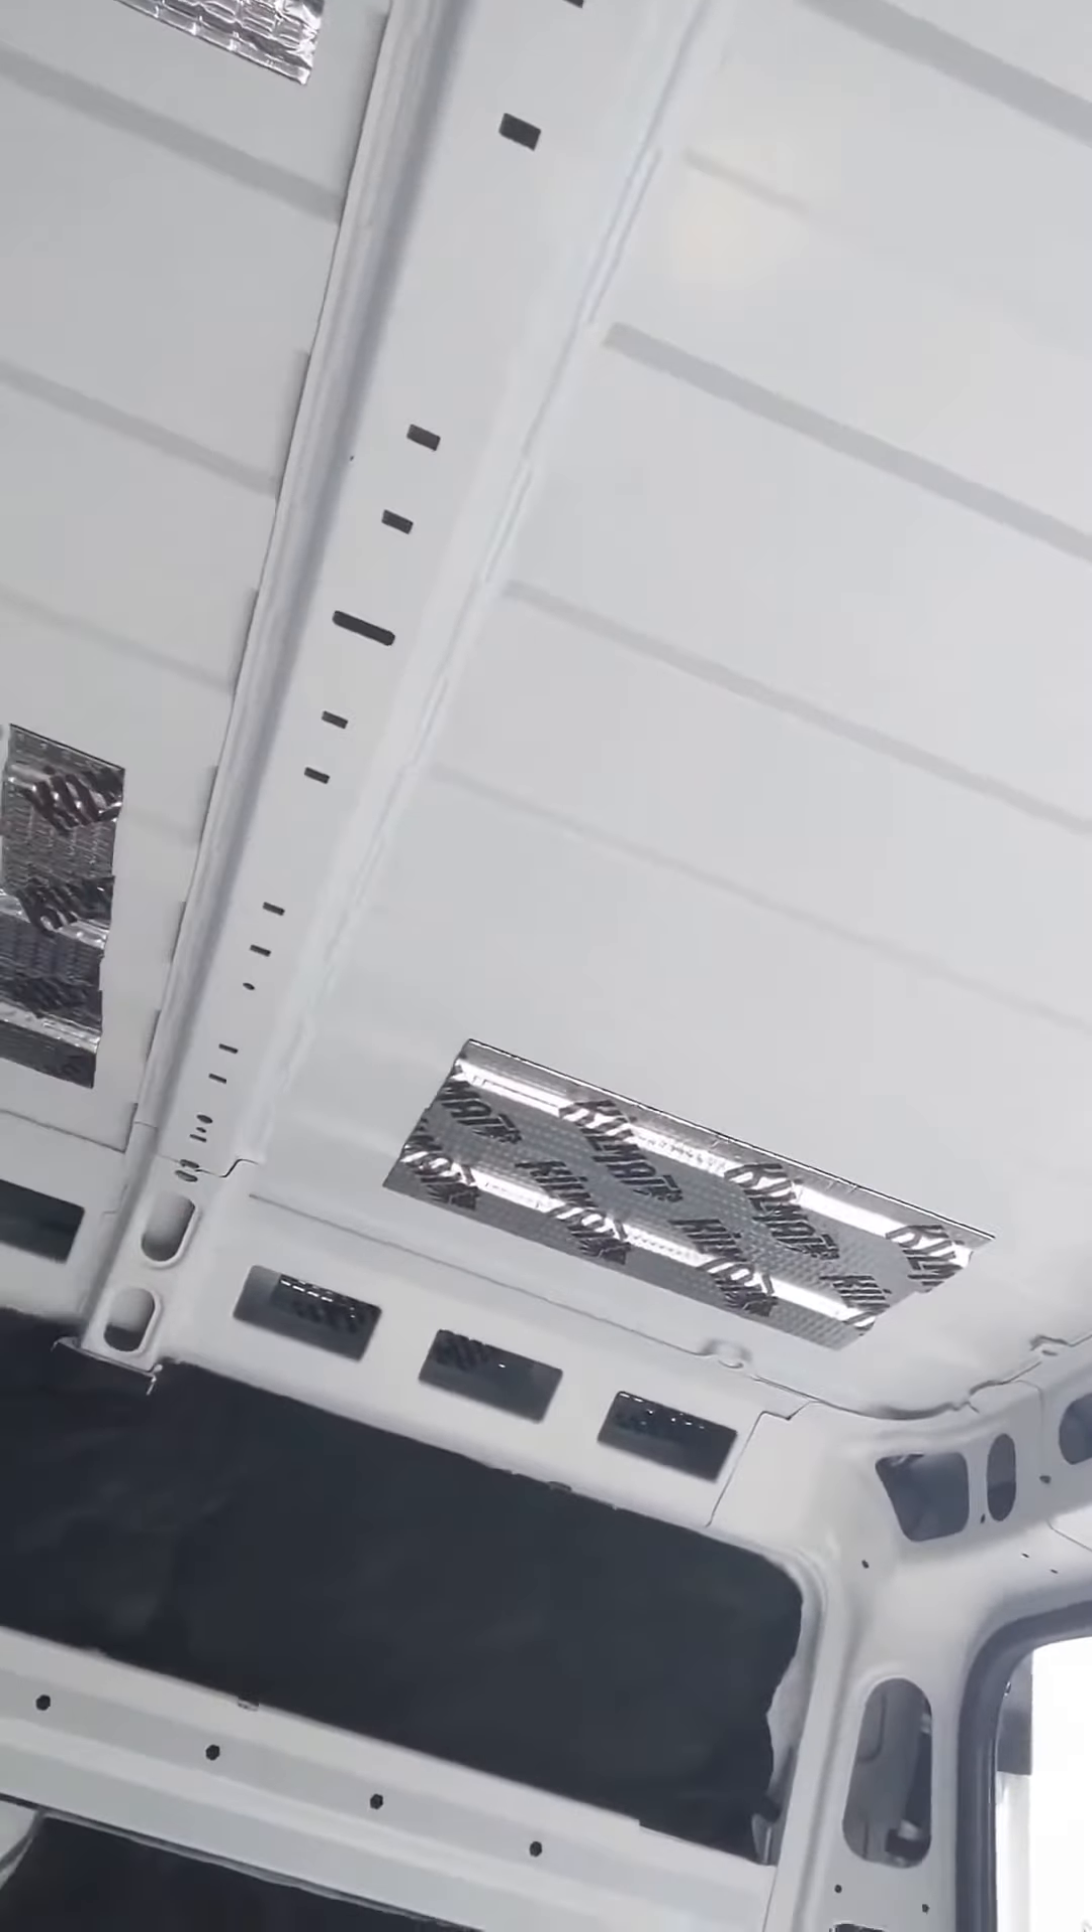I'm not finished because look I didn't do my ceiling yet so I have to insulate.